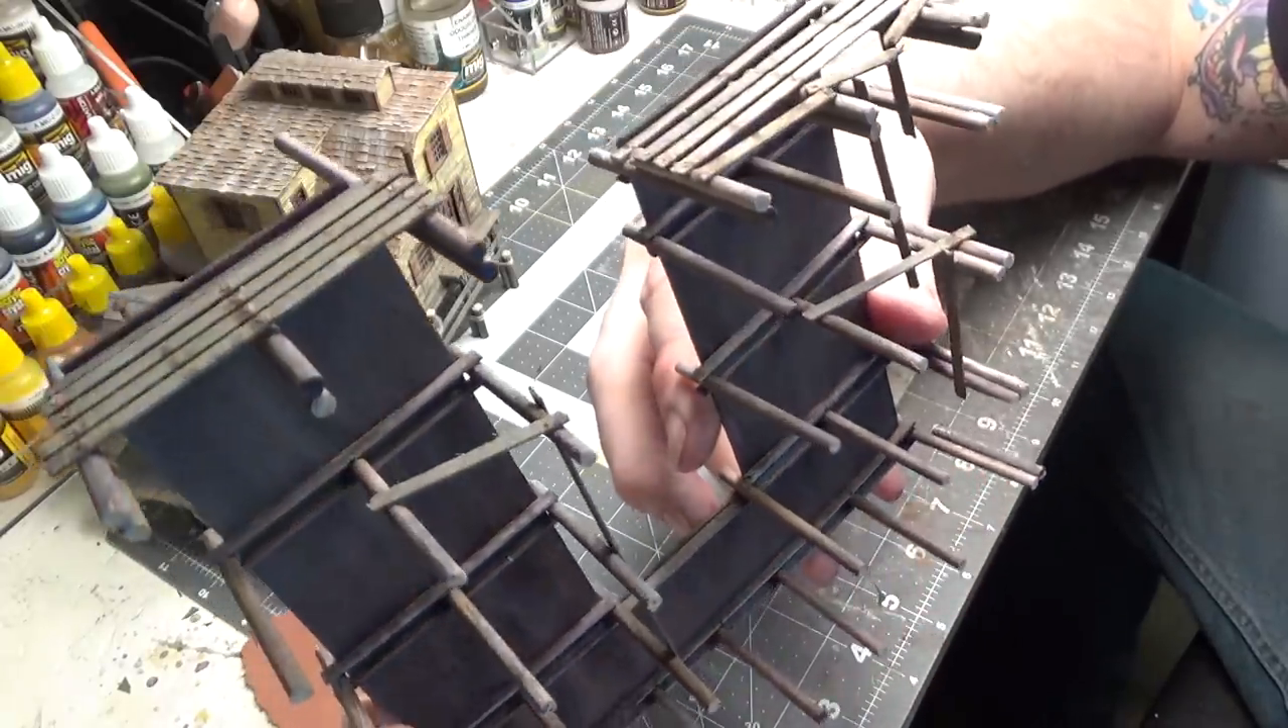Well, as you can see. I have the pier put together.